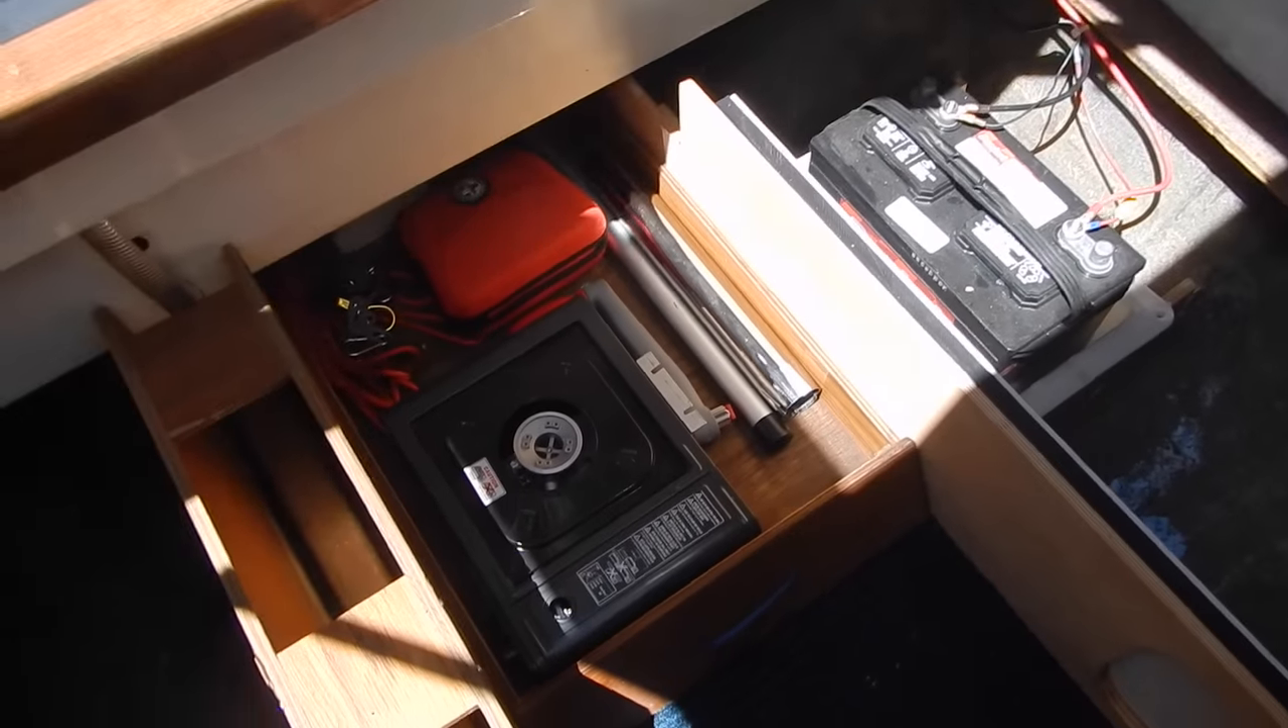So here's what we have with the settee removed. The drawer is still here and we'll need to take that out.